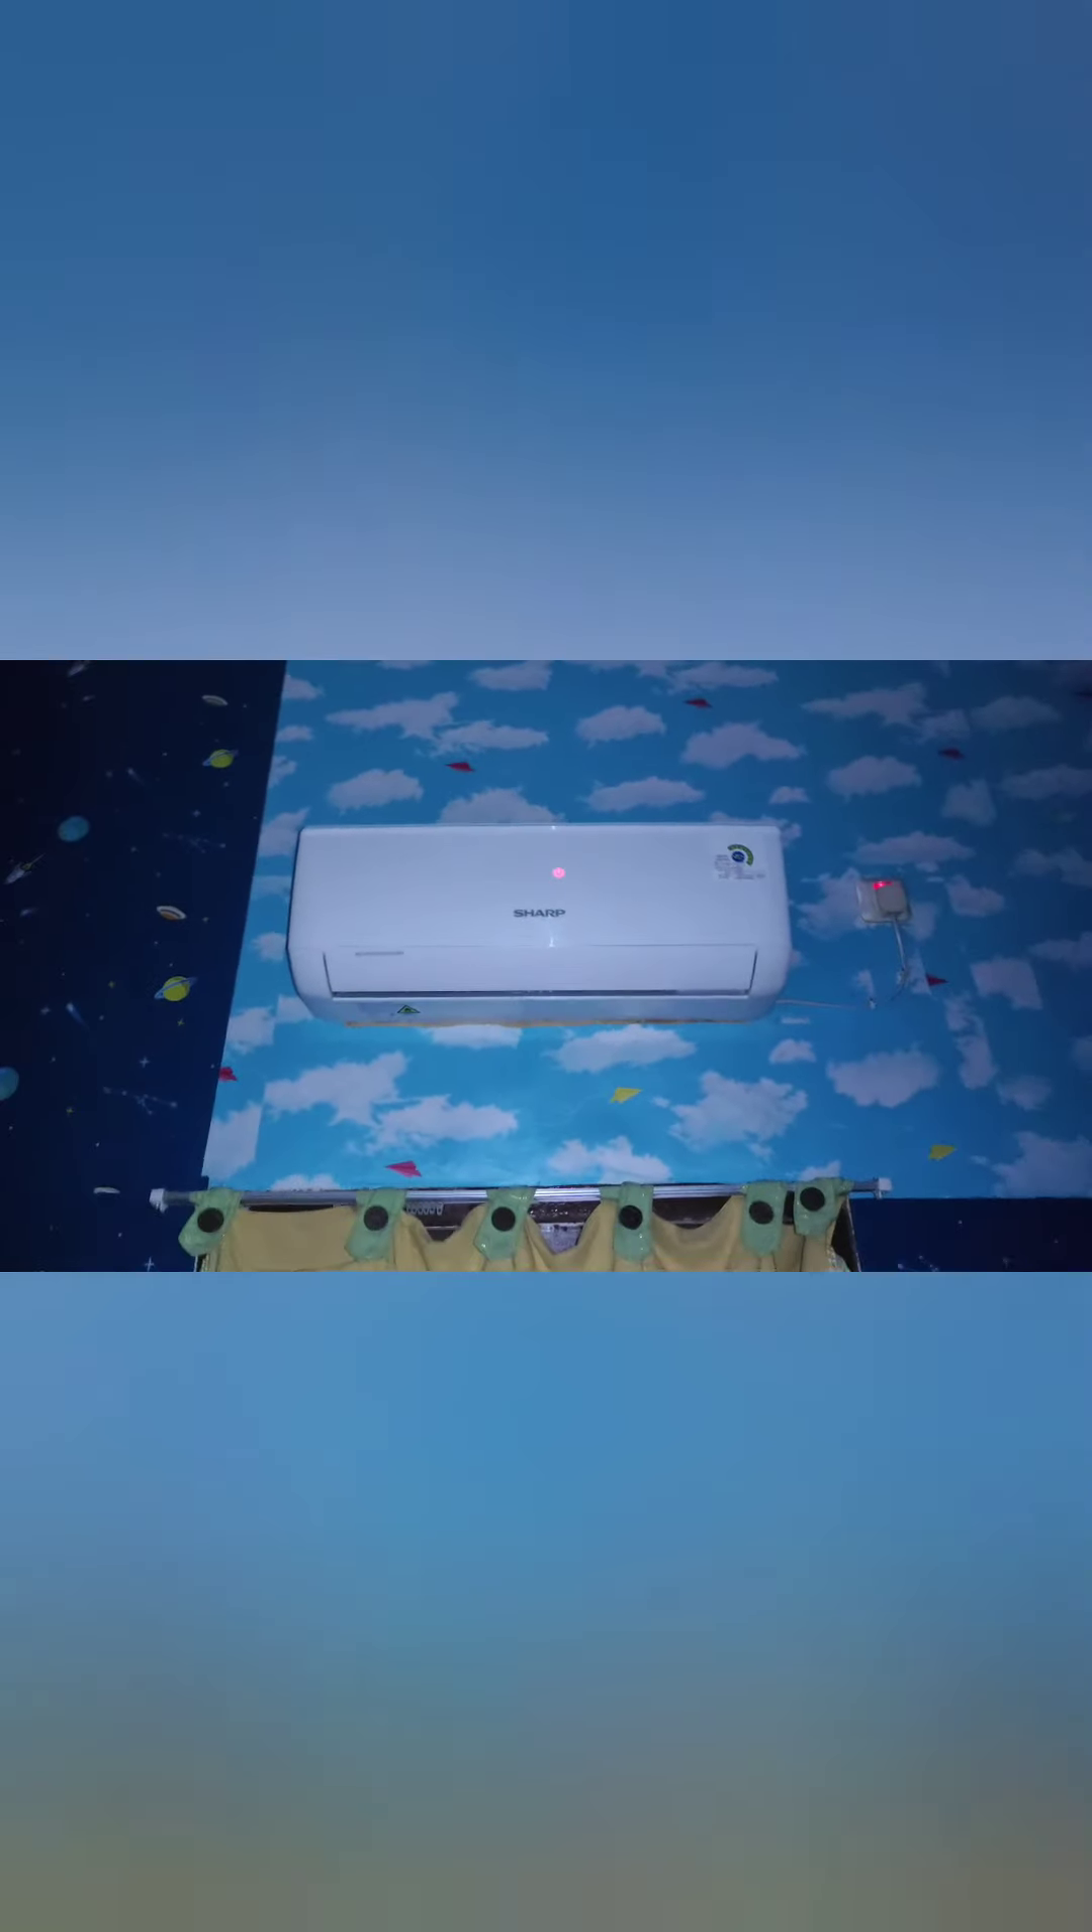Ini AC udah terpasang itu indikator bahwa power udah masuk.